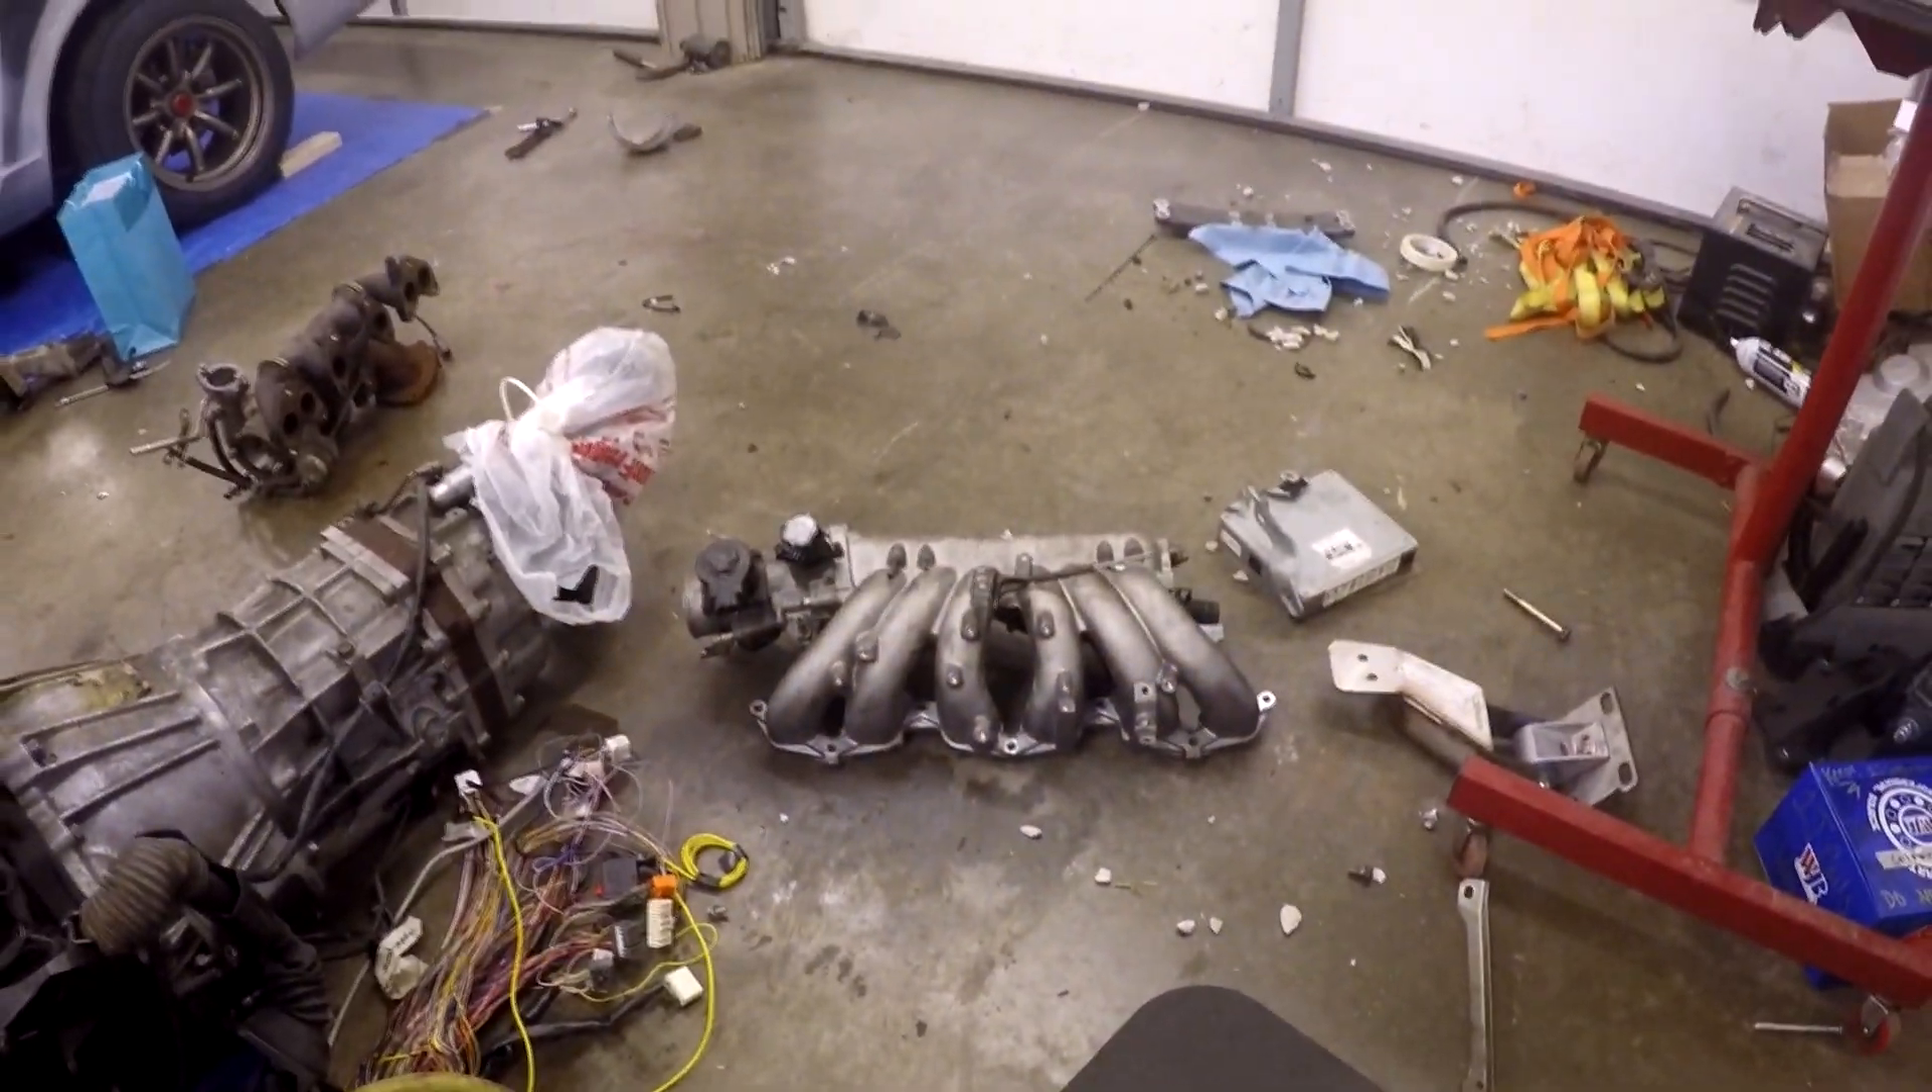That is really hard to do when you're by yourself, but I finally got the intake off.